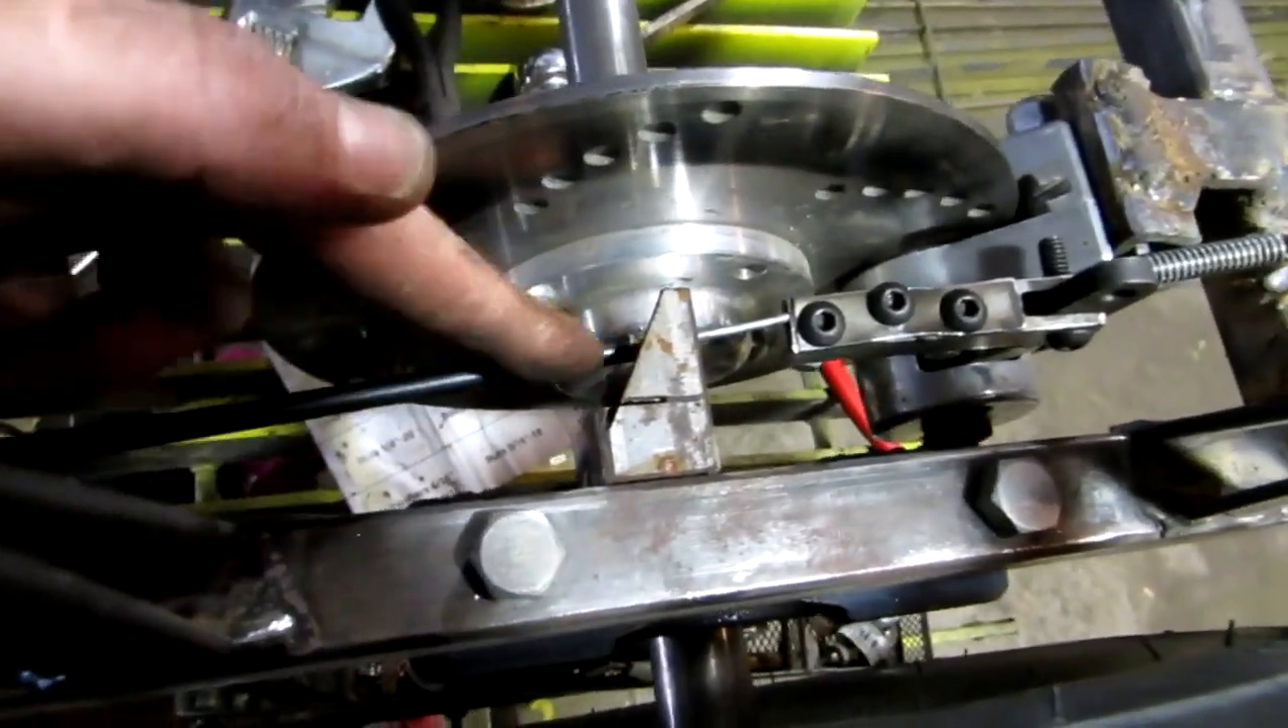I put in this uh scrap piece of steel here to hold the outside sleeve of the cable.